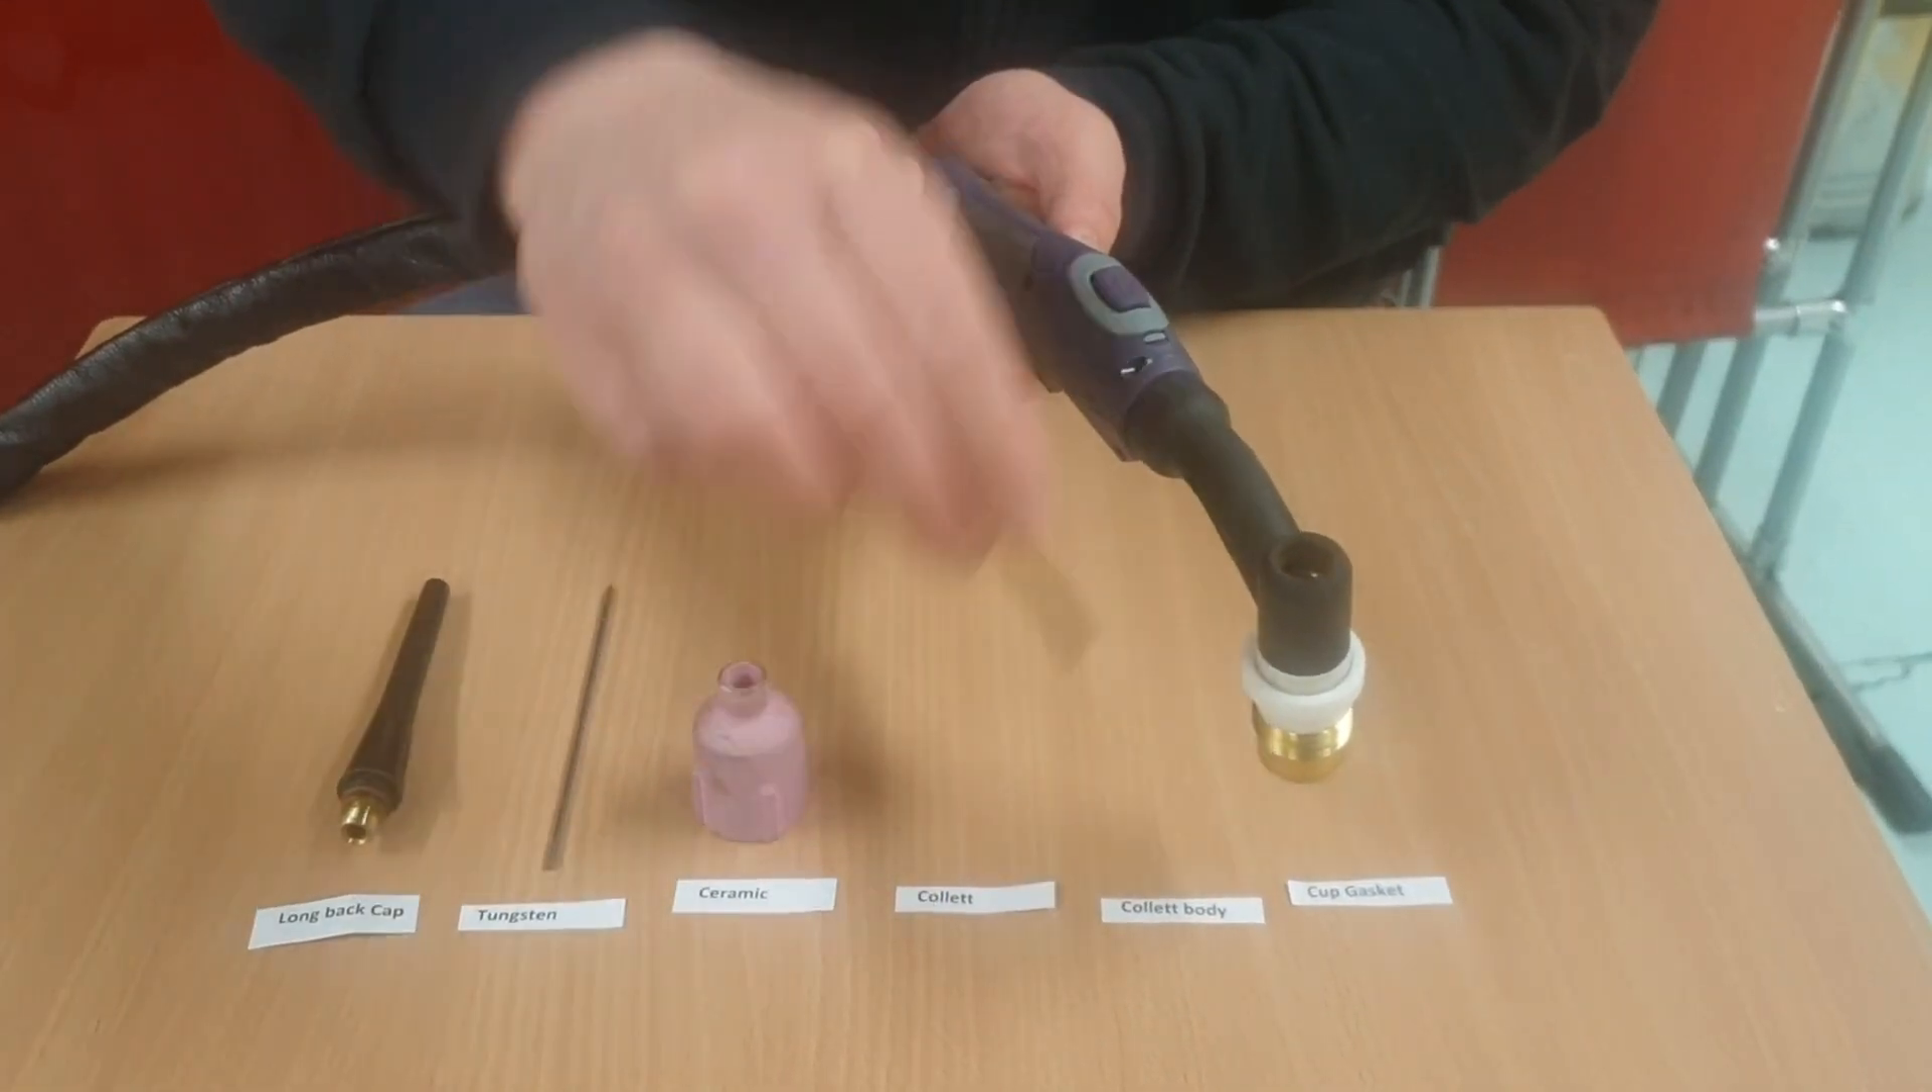So the first thing that we've done is we've put that cup gasket on, which is very important as this creates a tight seal so oxygen and other gases cannot interfere with our shielding gas.